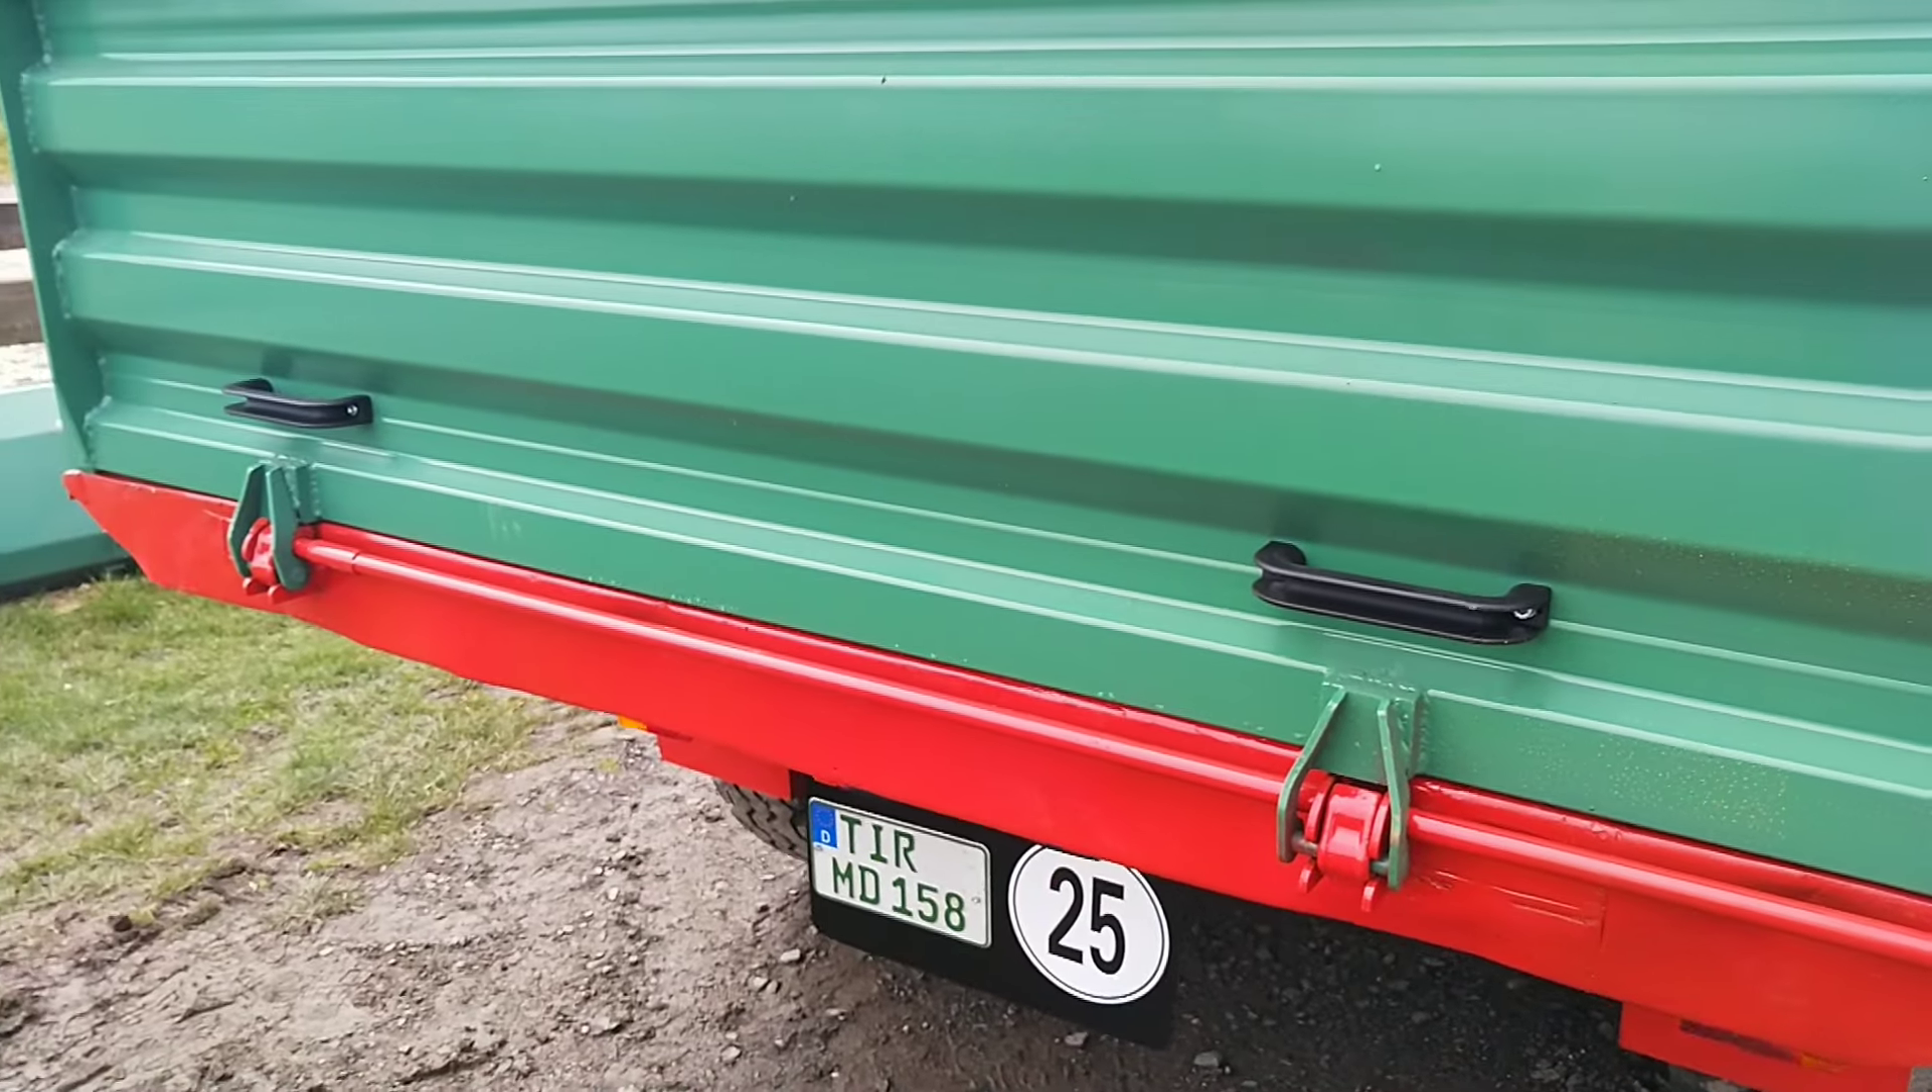Die zwei Griffe hinten sind jetzt auch dran.